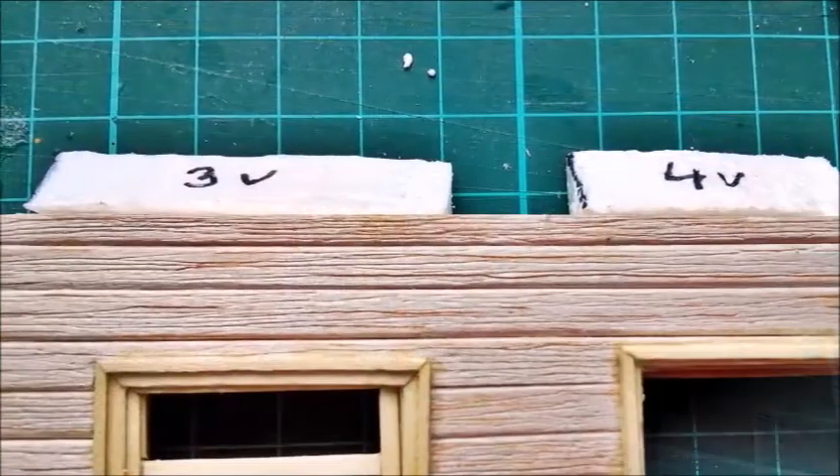Locators for the roof were glued onto the upper edge of the front wall.